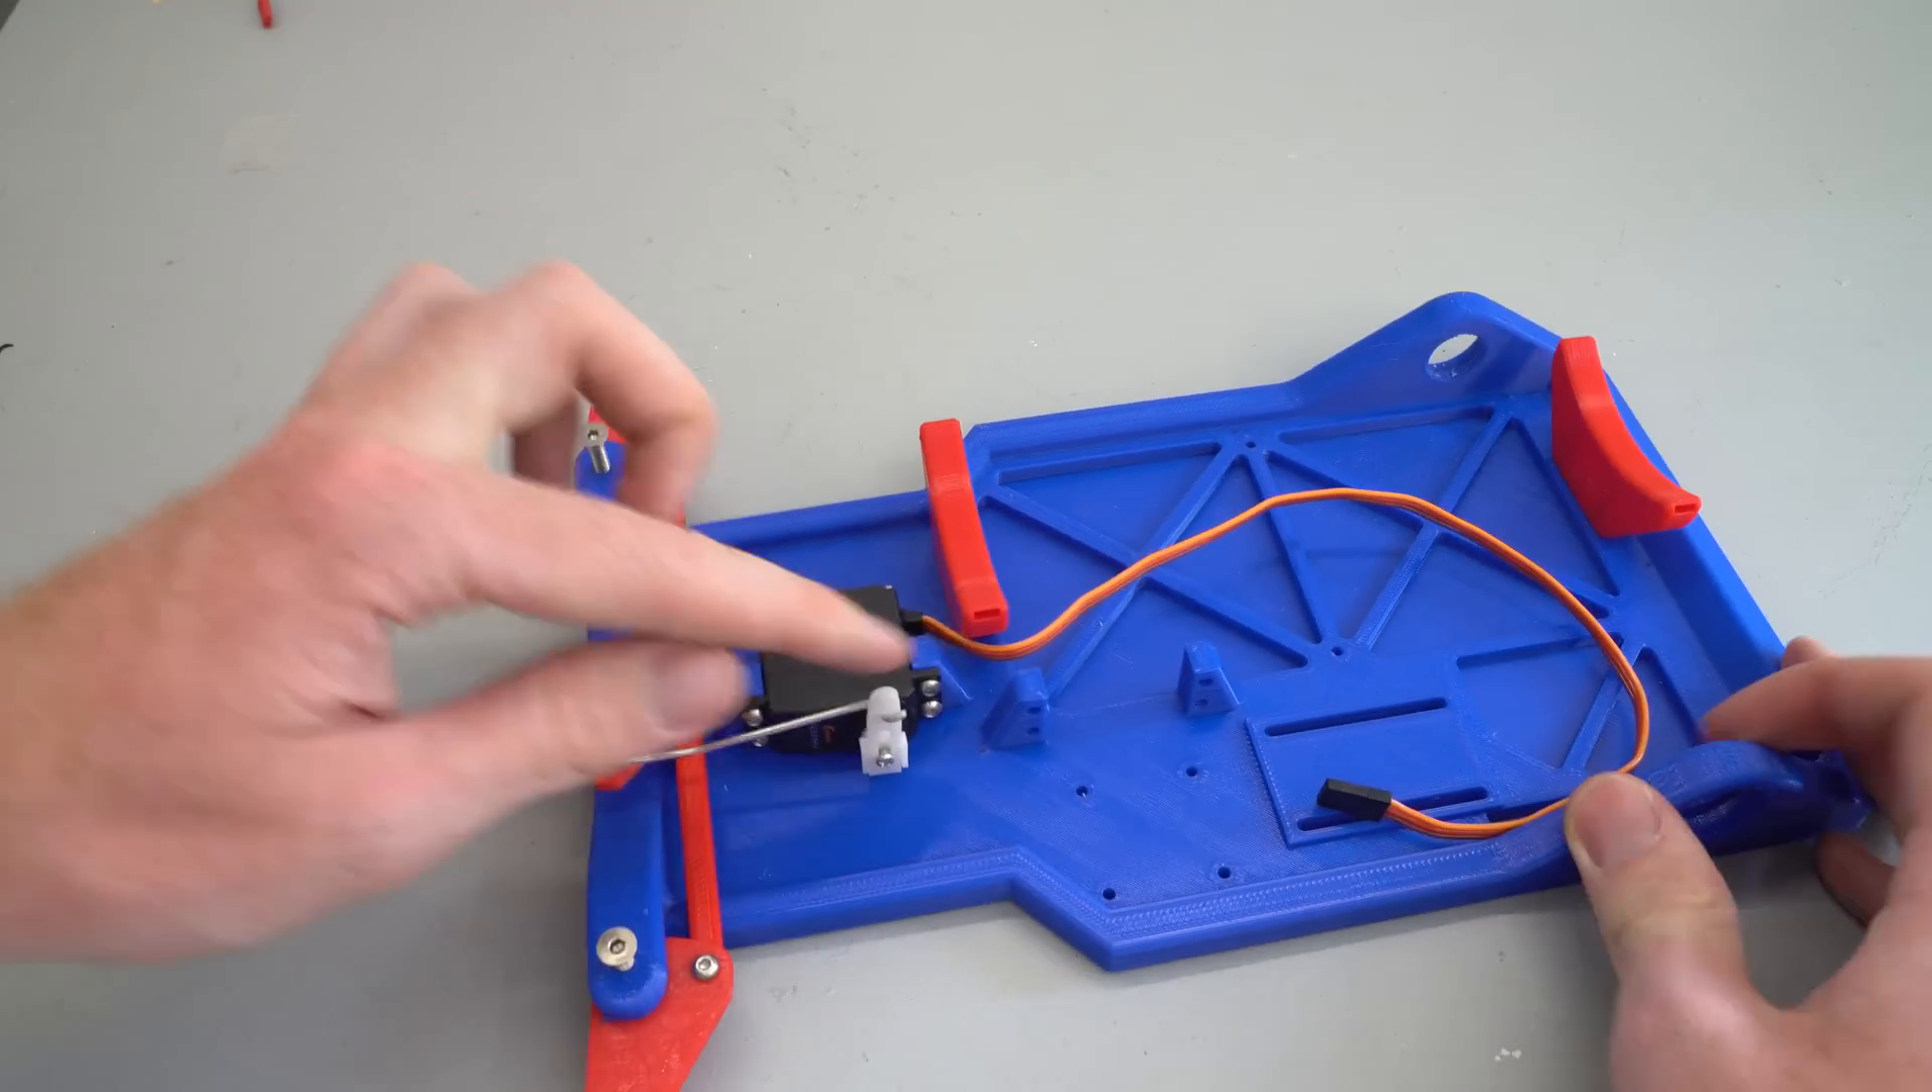So there we go, the bottle mount brackets are in position.